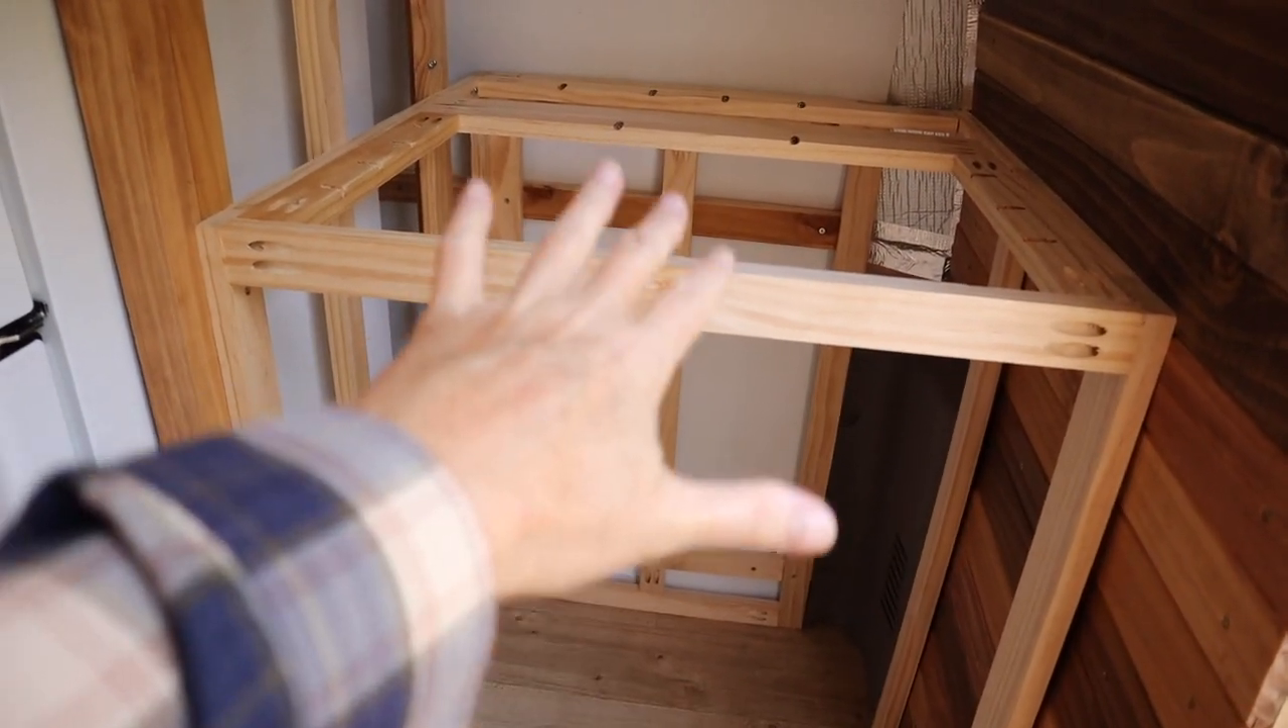This is as far as i got yesterday just the basic bottom section of the cabinet frame done.